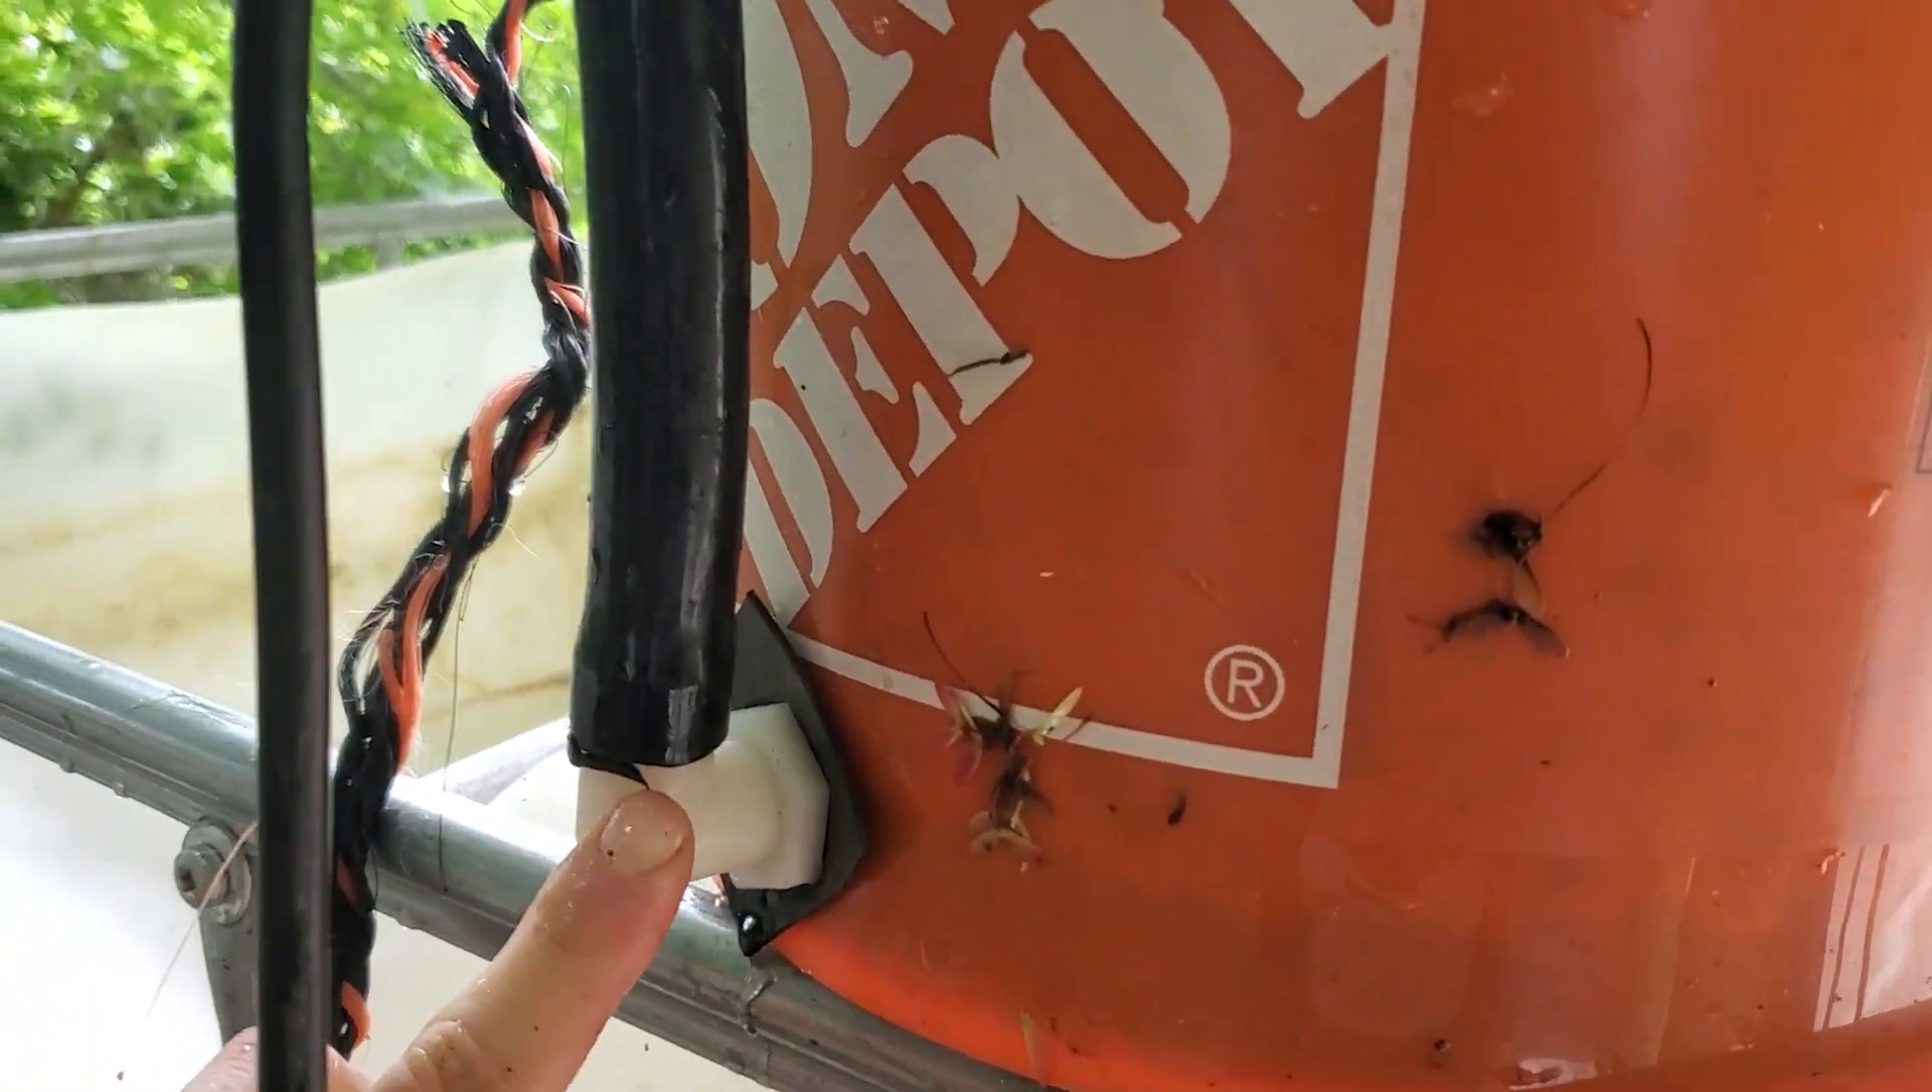I've got the pipe on there.